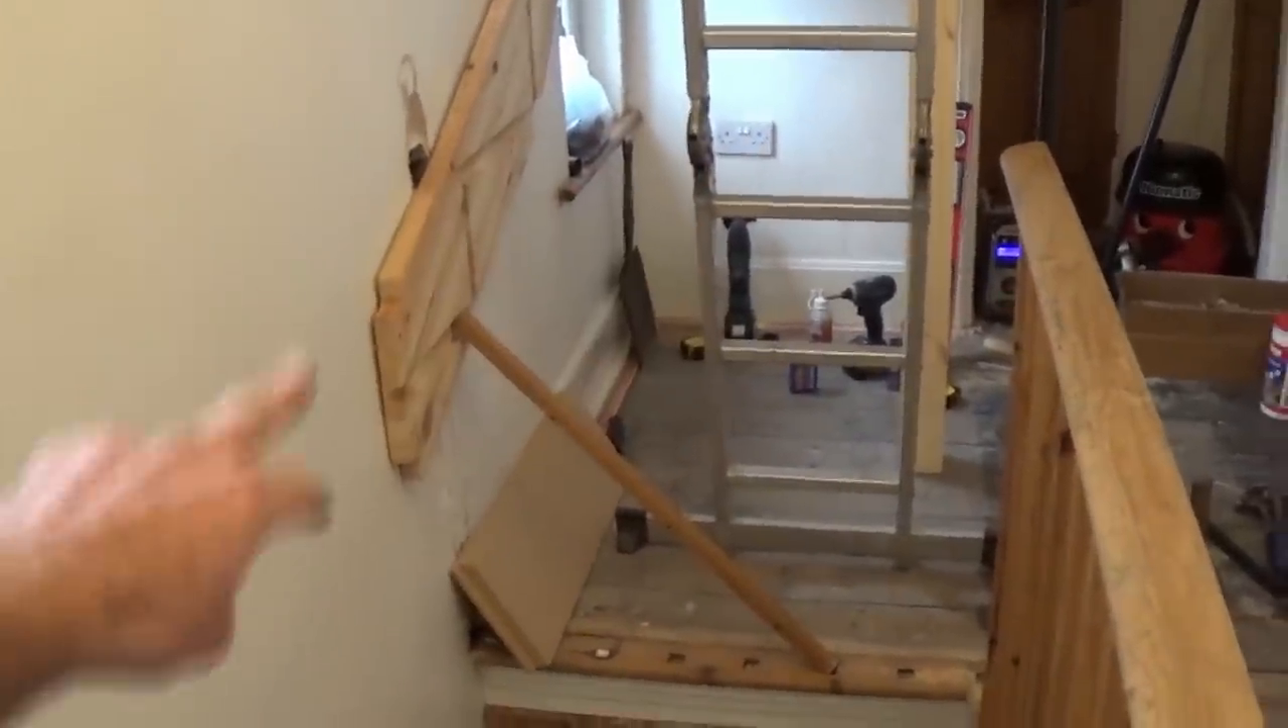So over on this wall we've got the stringer held up roughly at the bottom with that post.